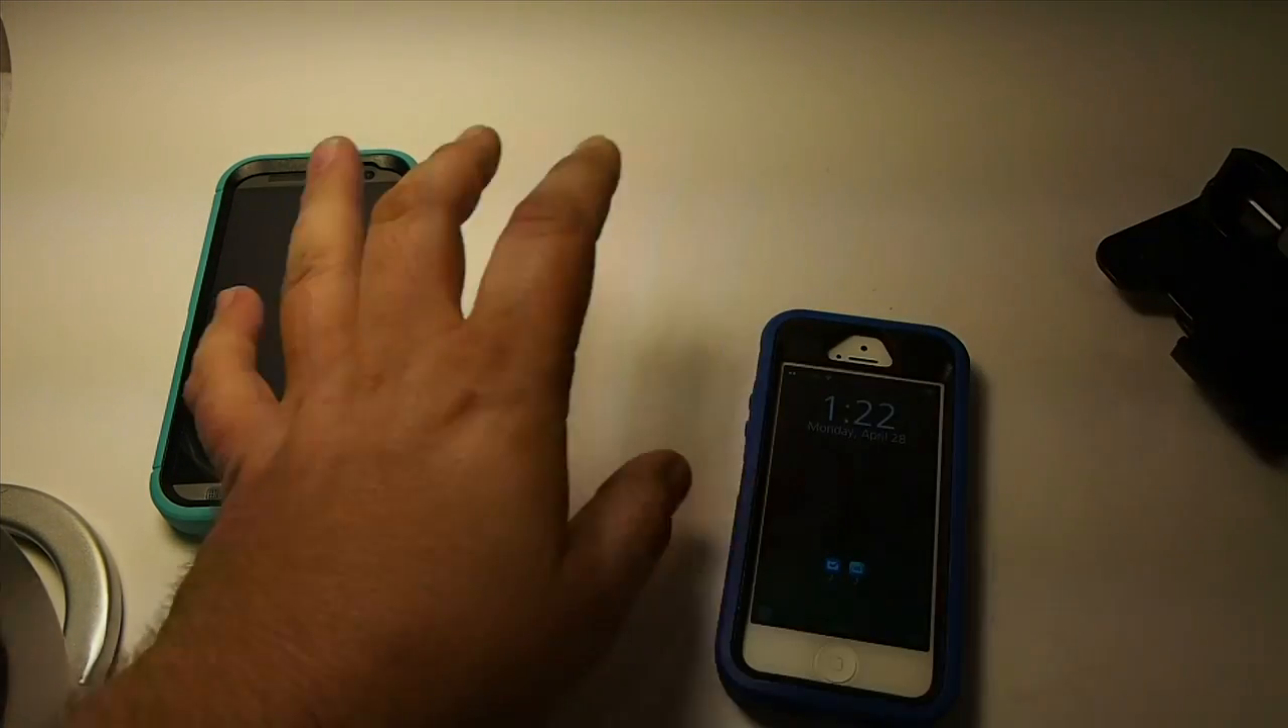There's how you put the OtterBox Defender on the iPhone 5. Now, the M8 is just as easy.